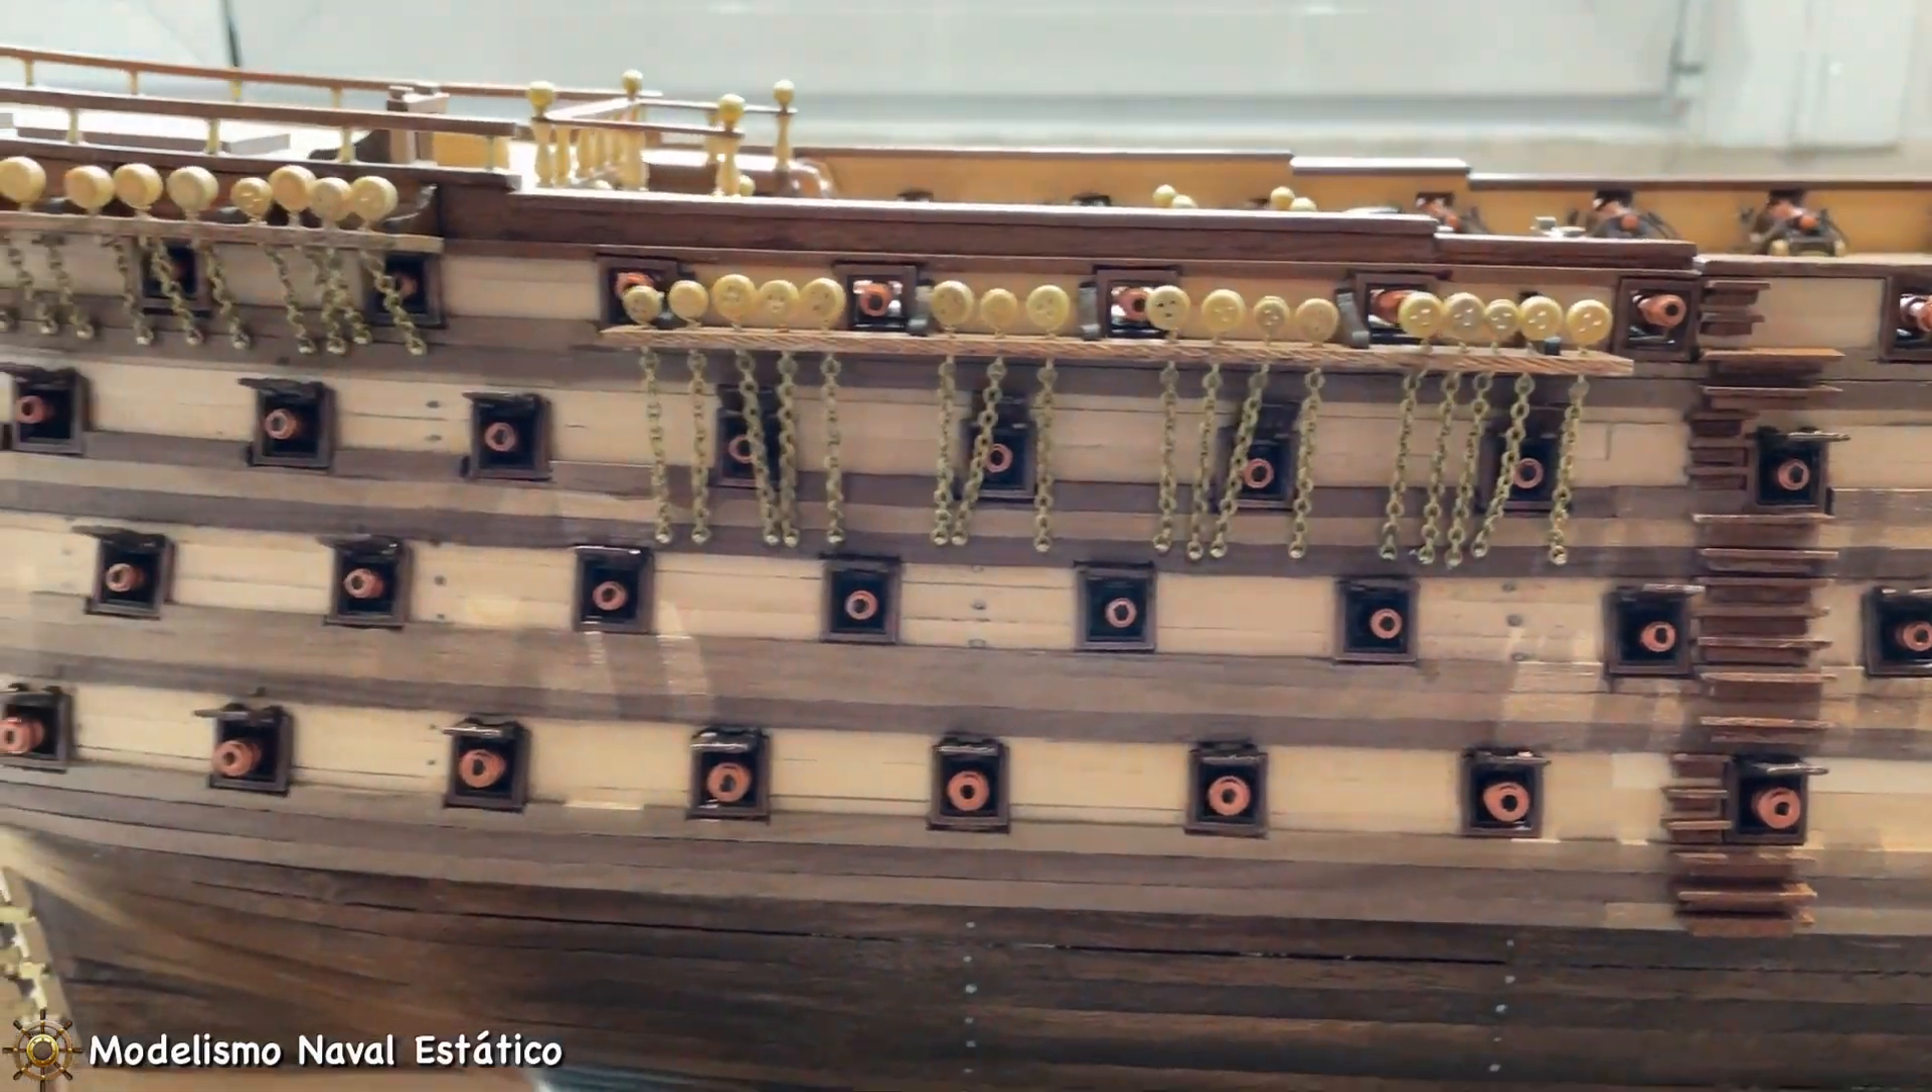Como podéis ver, los cadenotes y las bigotas, todas en su correspondiente lugar.